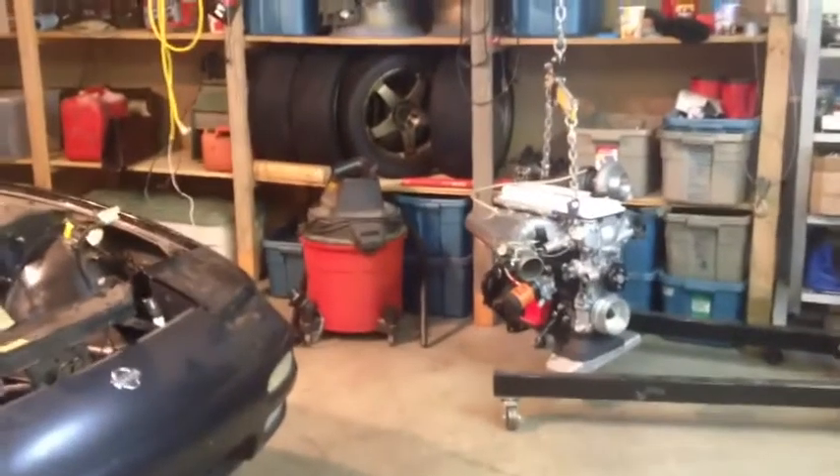I got the engine sitting over there waiting forever to go in.